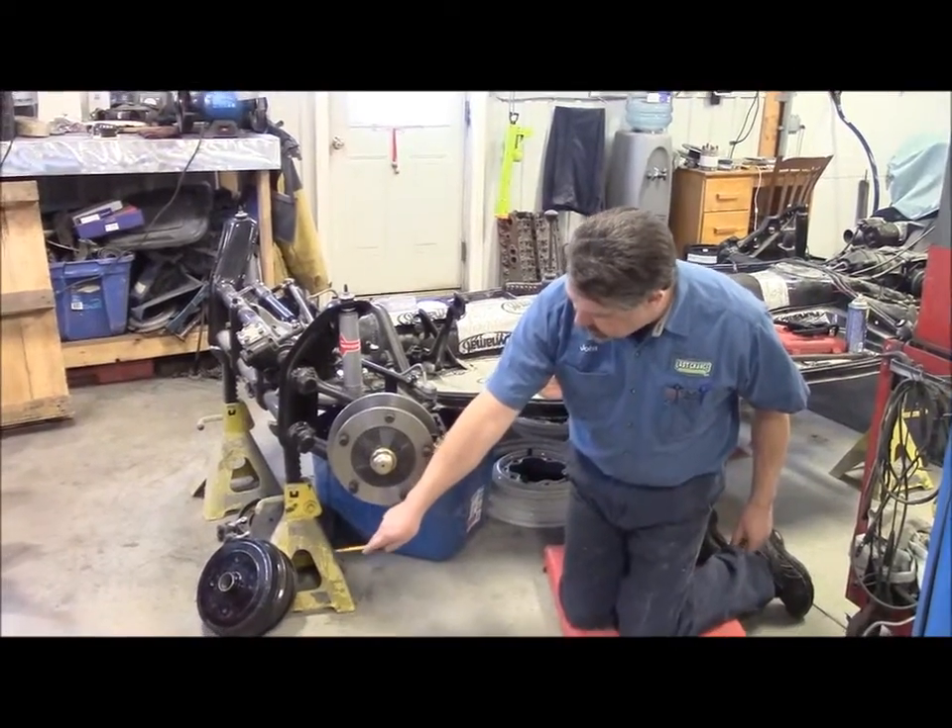So you can see just over here on the side, that's the original drum, backing plate, and so on that we removed.